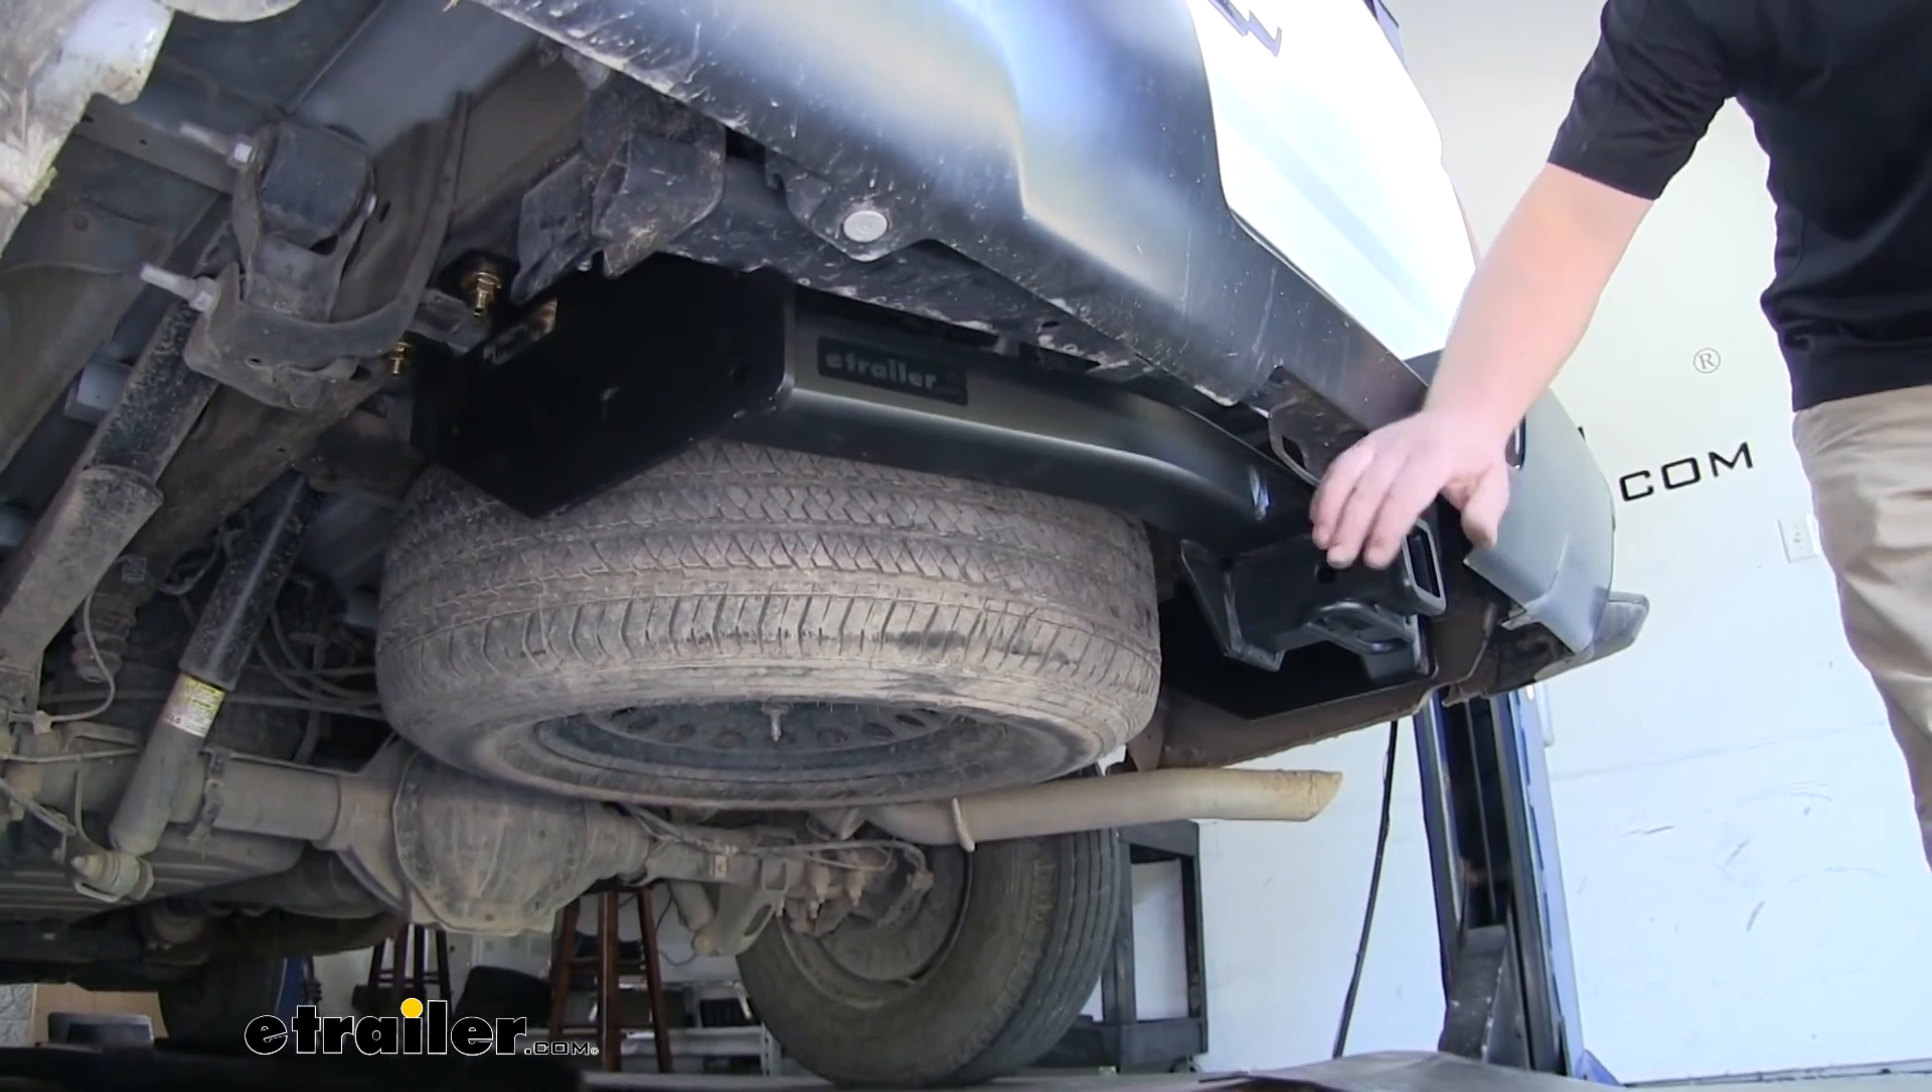Something I do just want to point out as you can see our spare tires could have no problem fitting with our hitch in place.